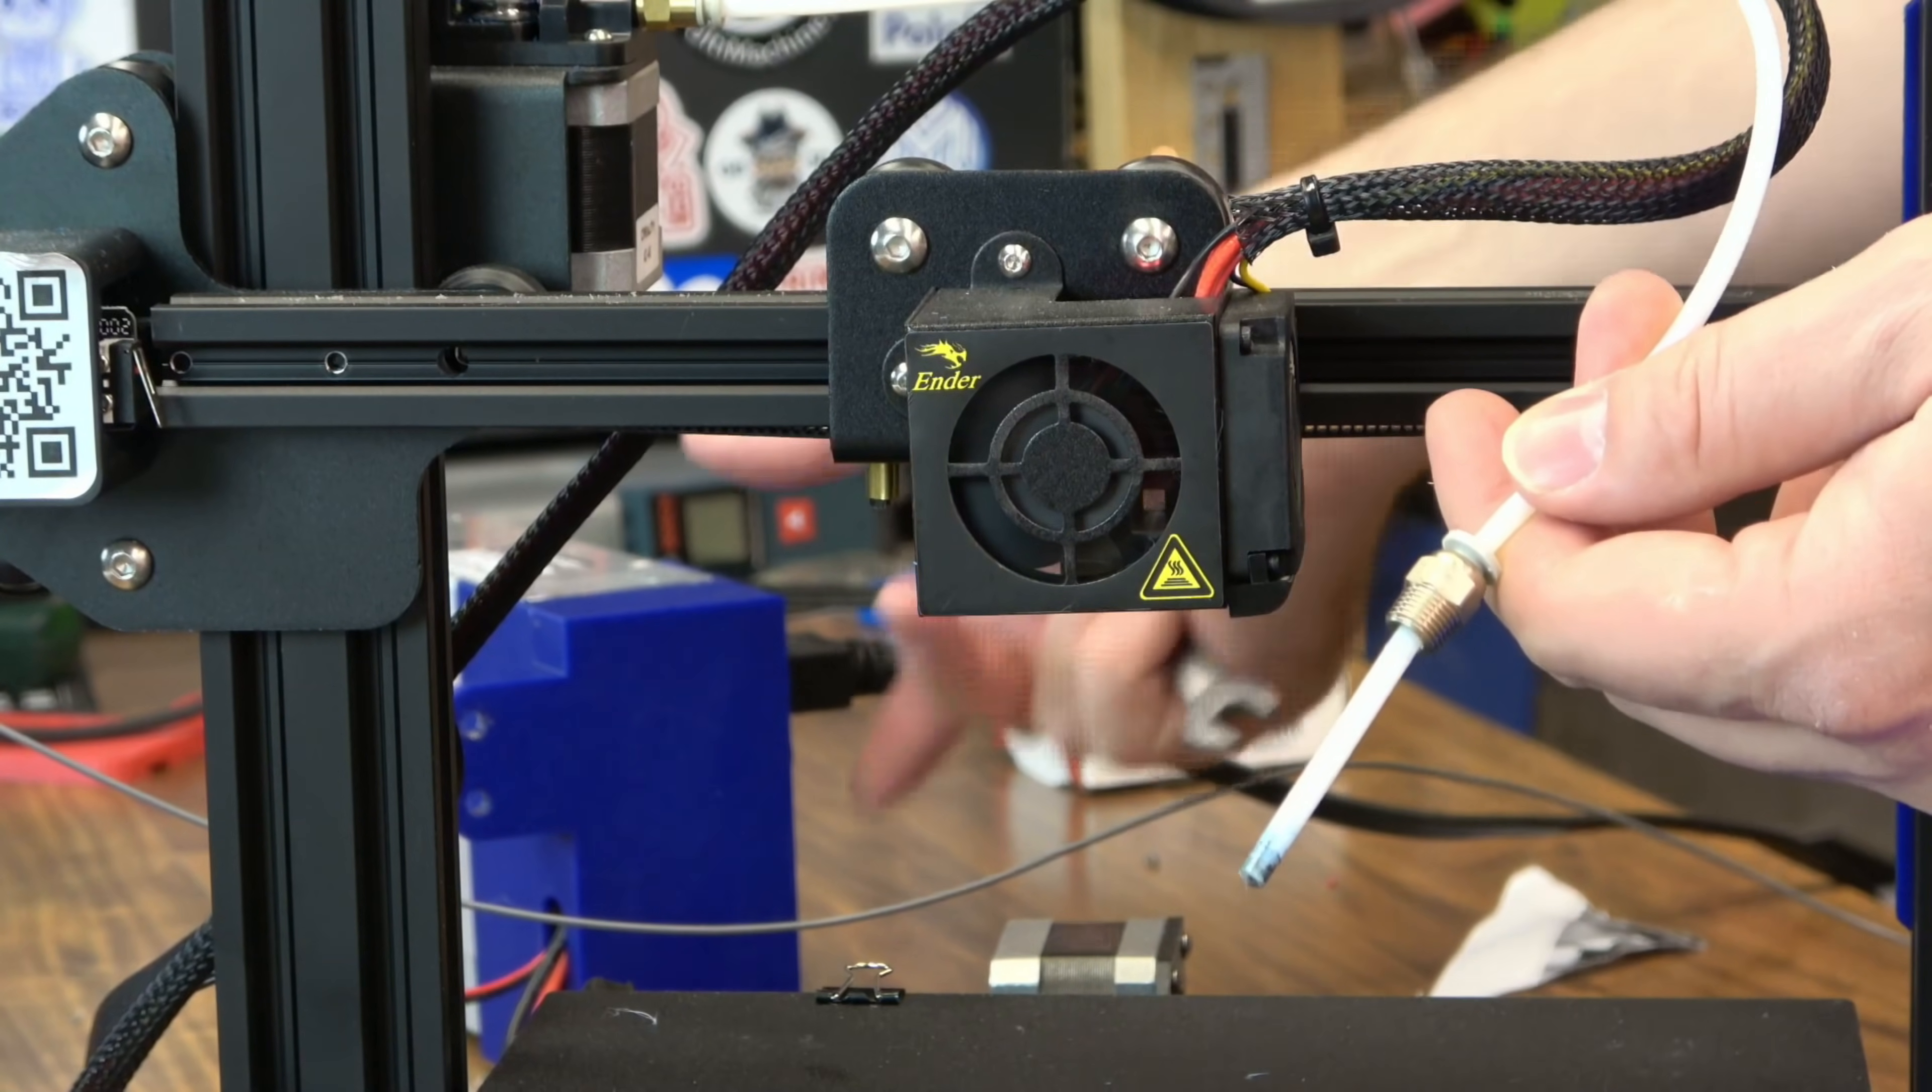I just removed the whole tube.